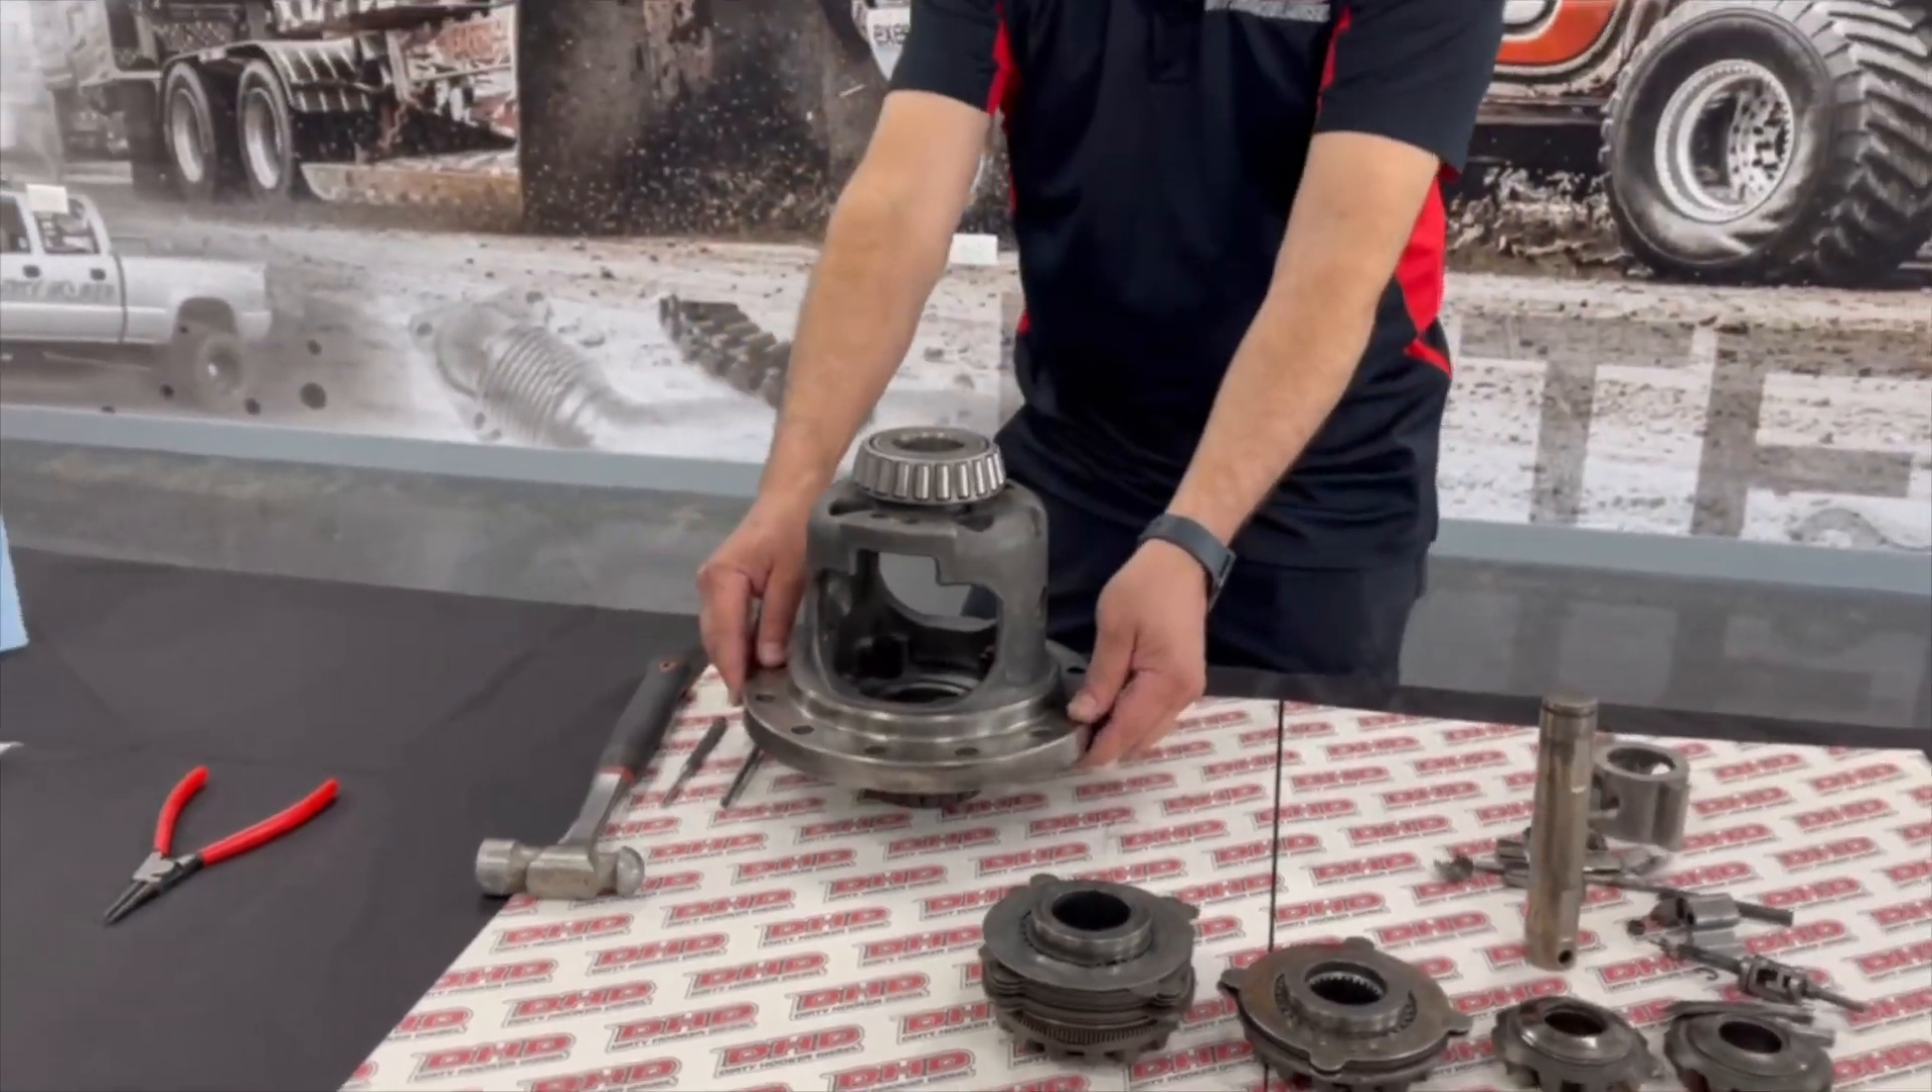Okay, now you have an empty carrier.